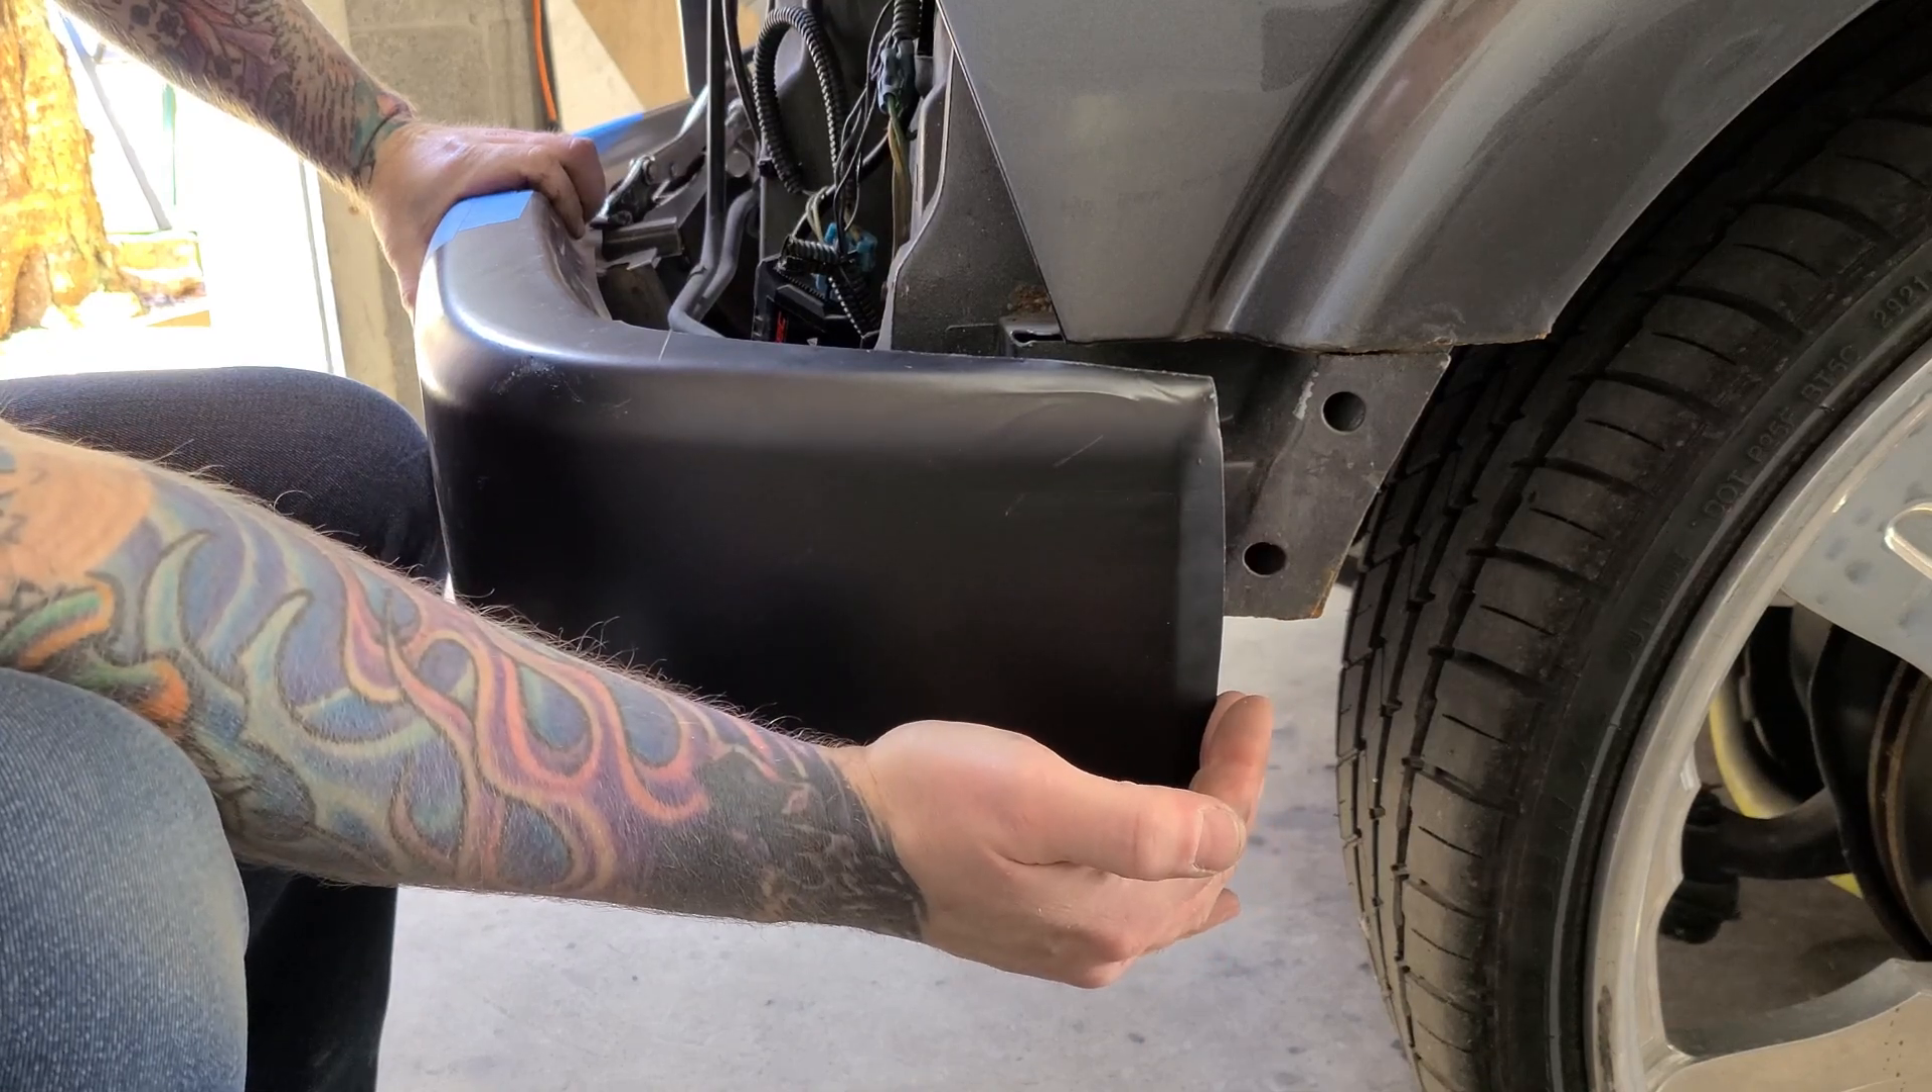You can see back of this bumper doesn't go all the way back to the end of the fender.